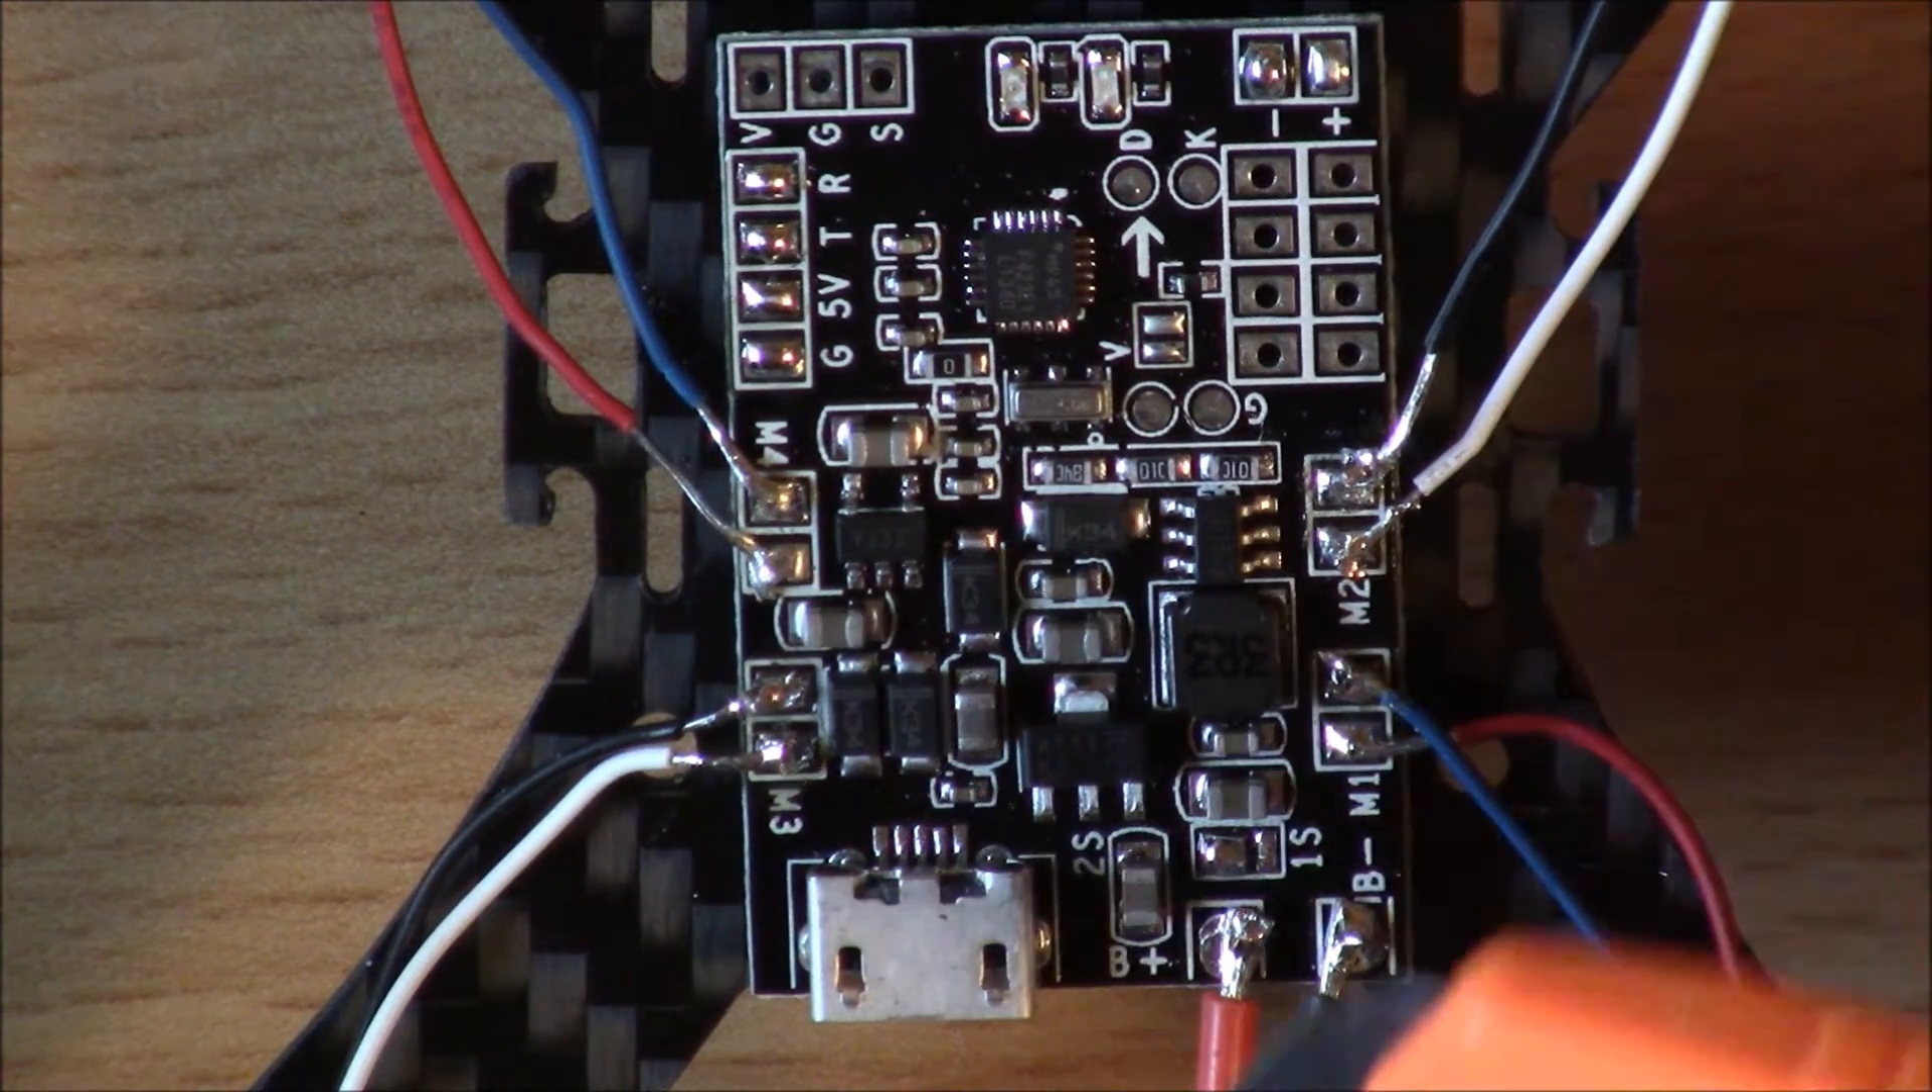Alright so you can see all the motors have been soldered again.